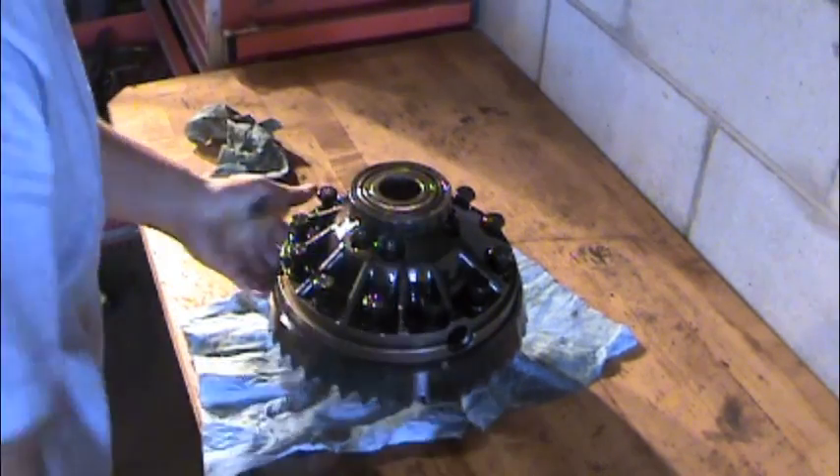With the G80, or GovLock, now out on the bench, we could remove the ring gear and disassemble it to see what happened.